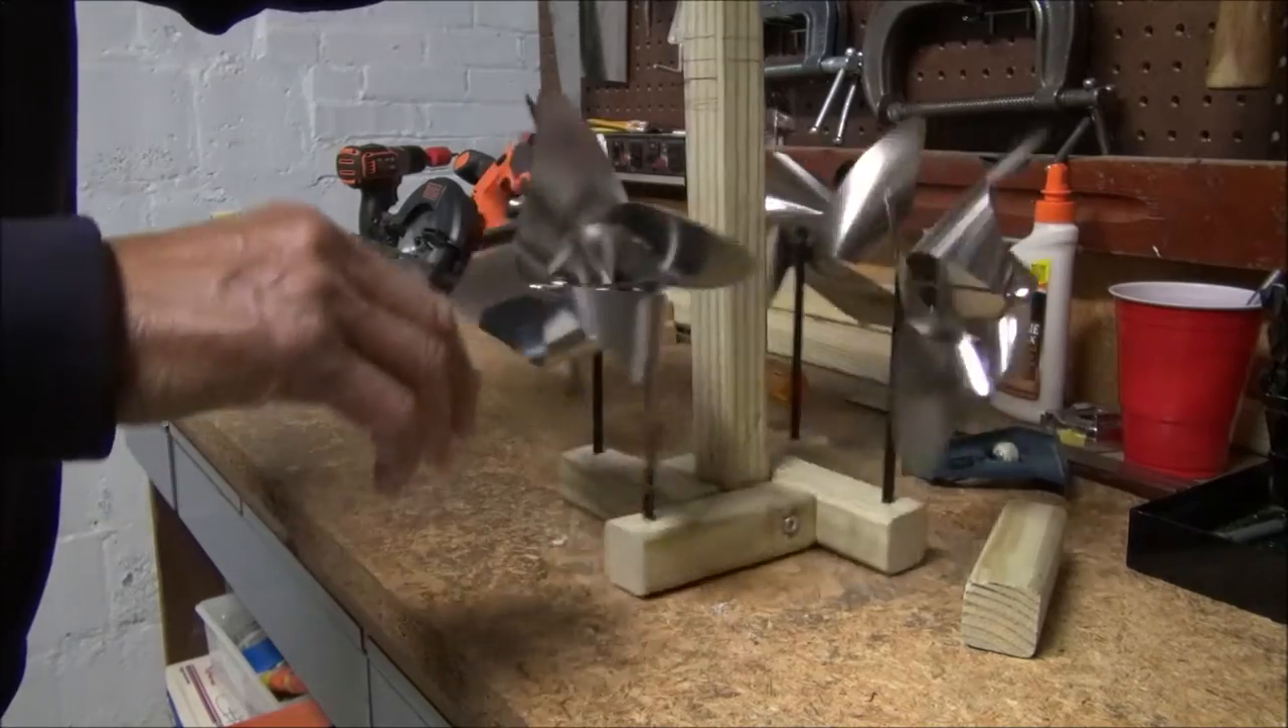The first tier is now complete along with the pinwheels all in place.